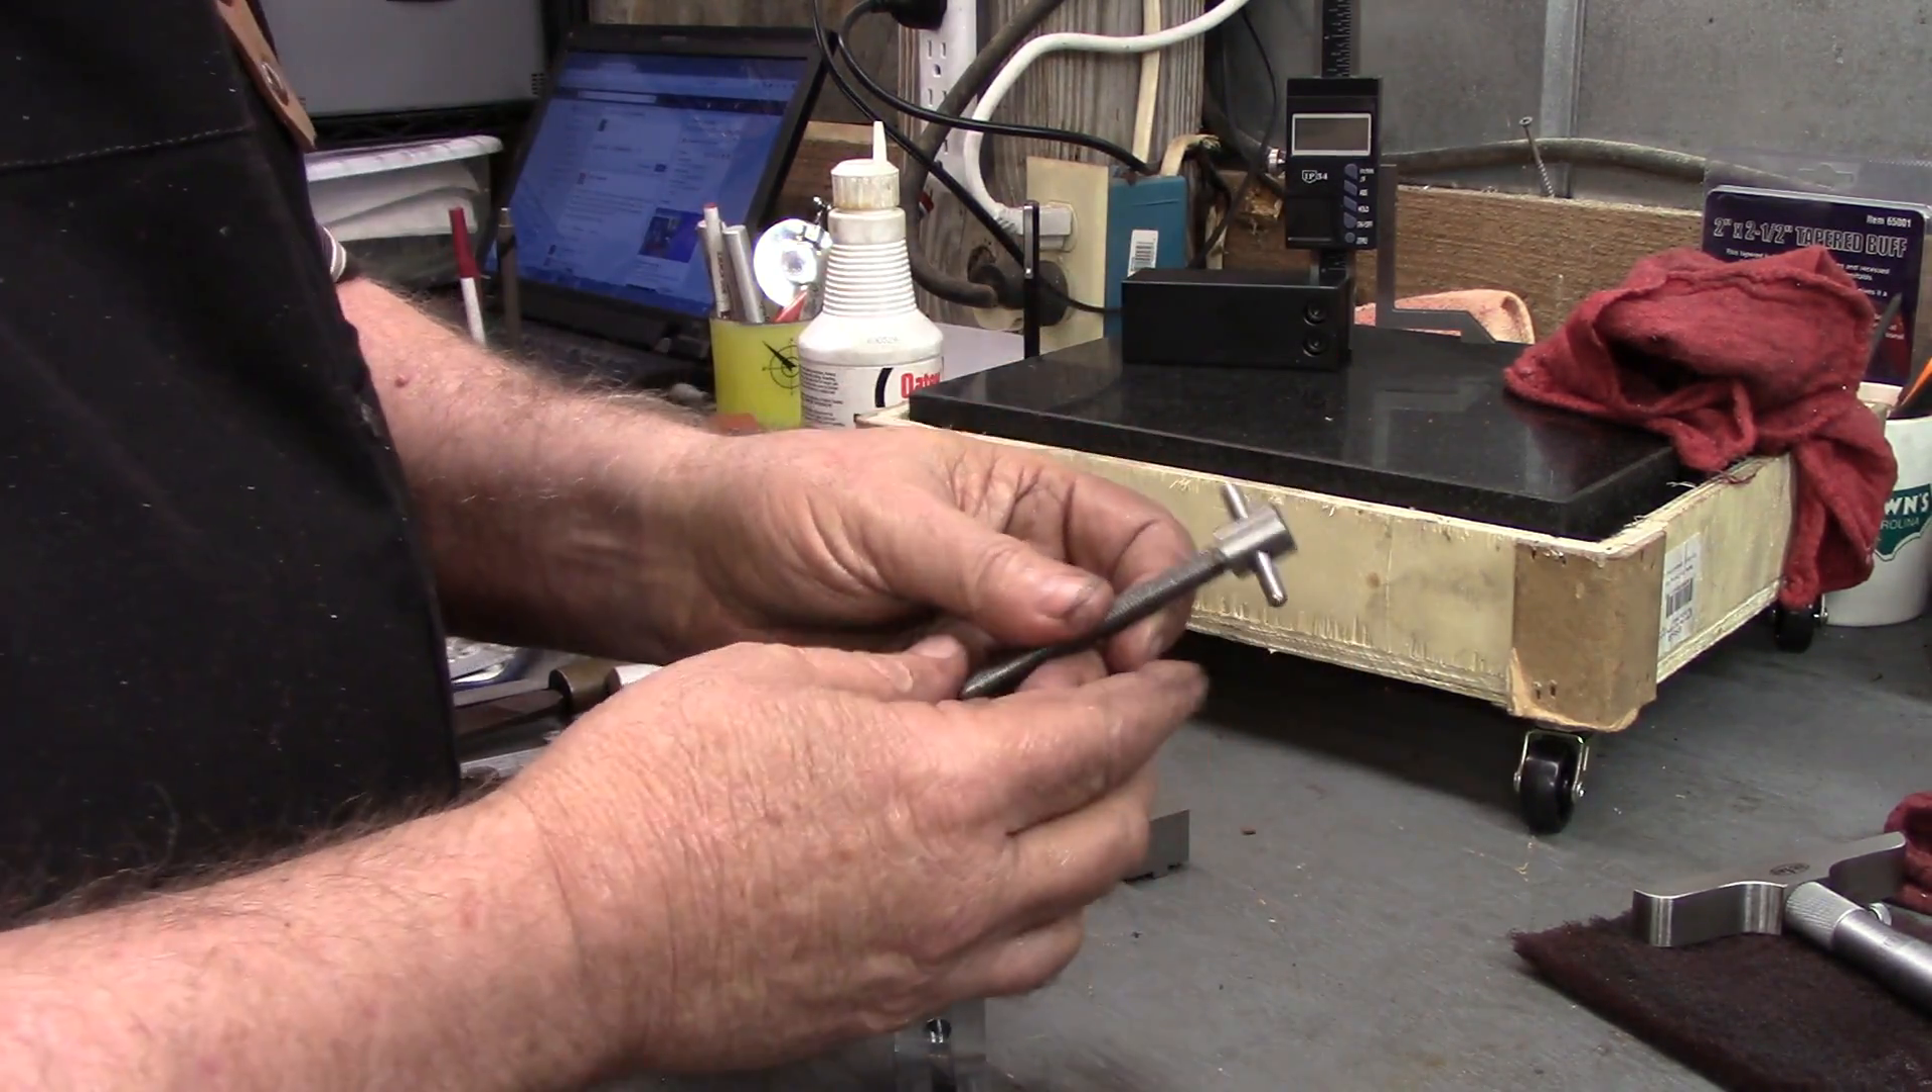We have our our screw with the handle pressed in now.